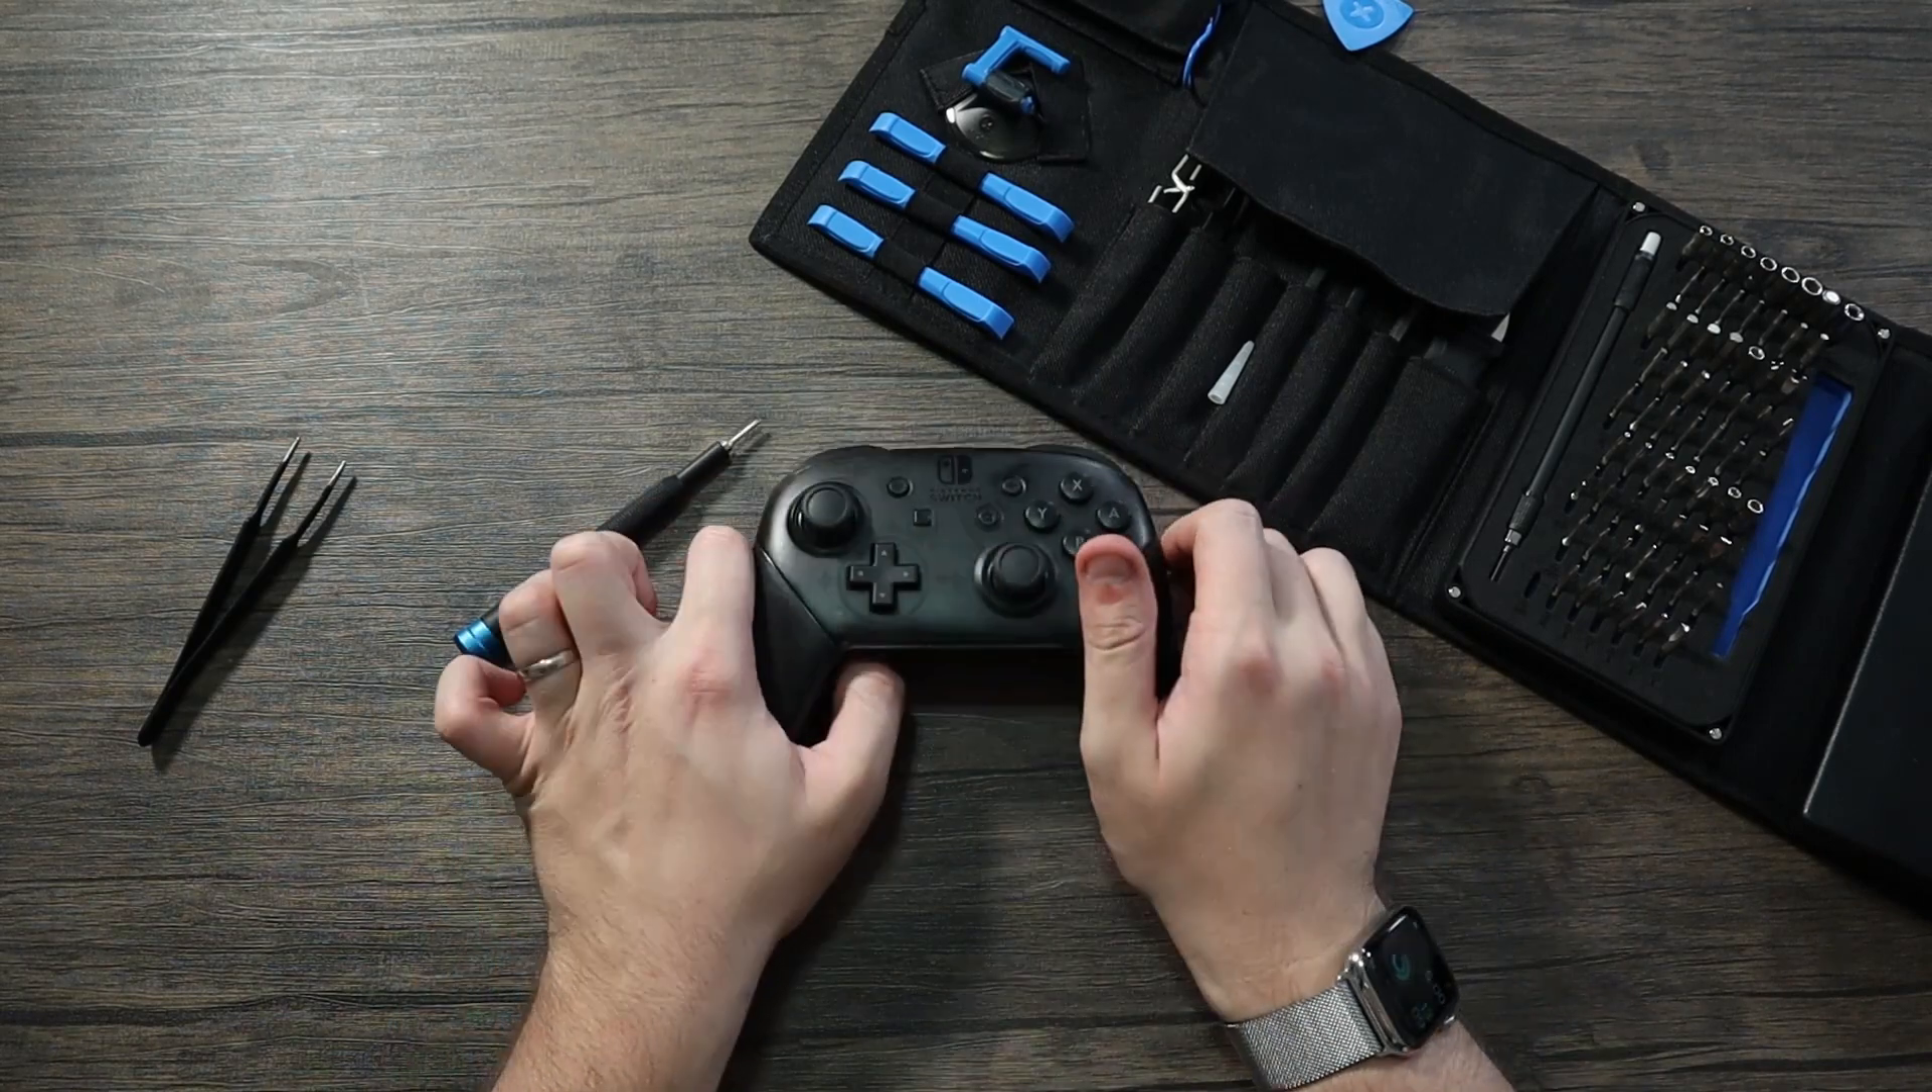All right so there's the controller put all back together and let's switch on to the other view and end the video.